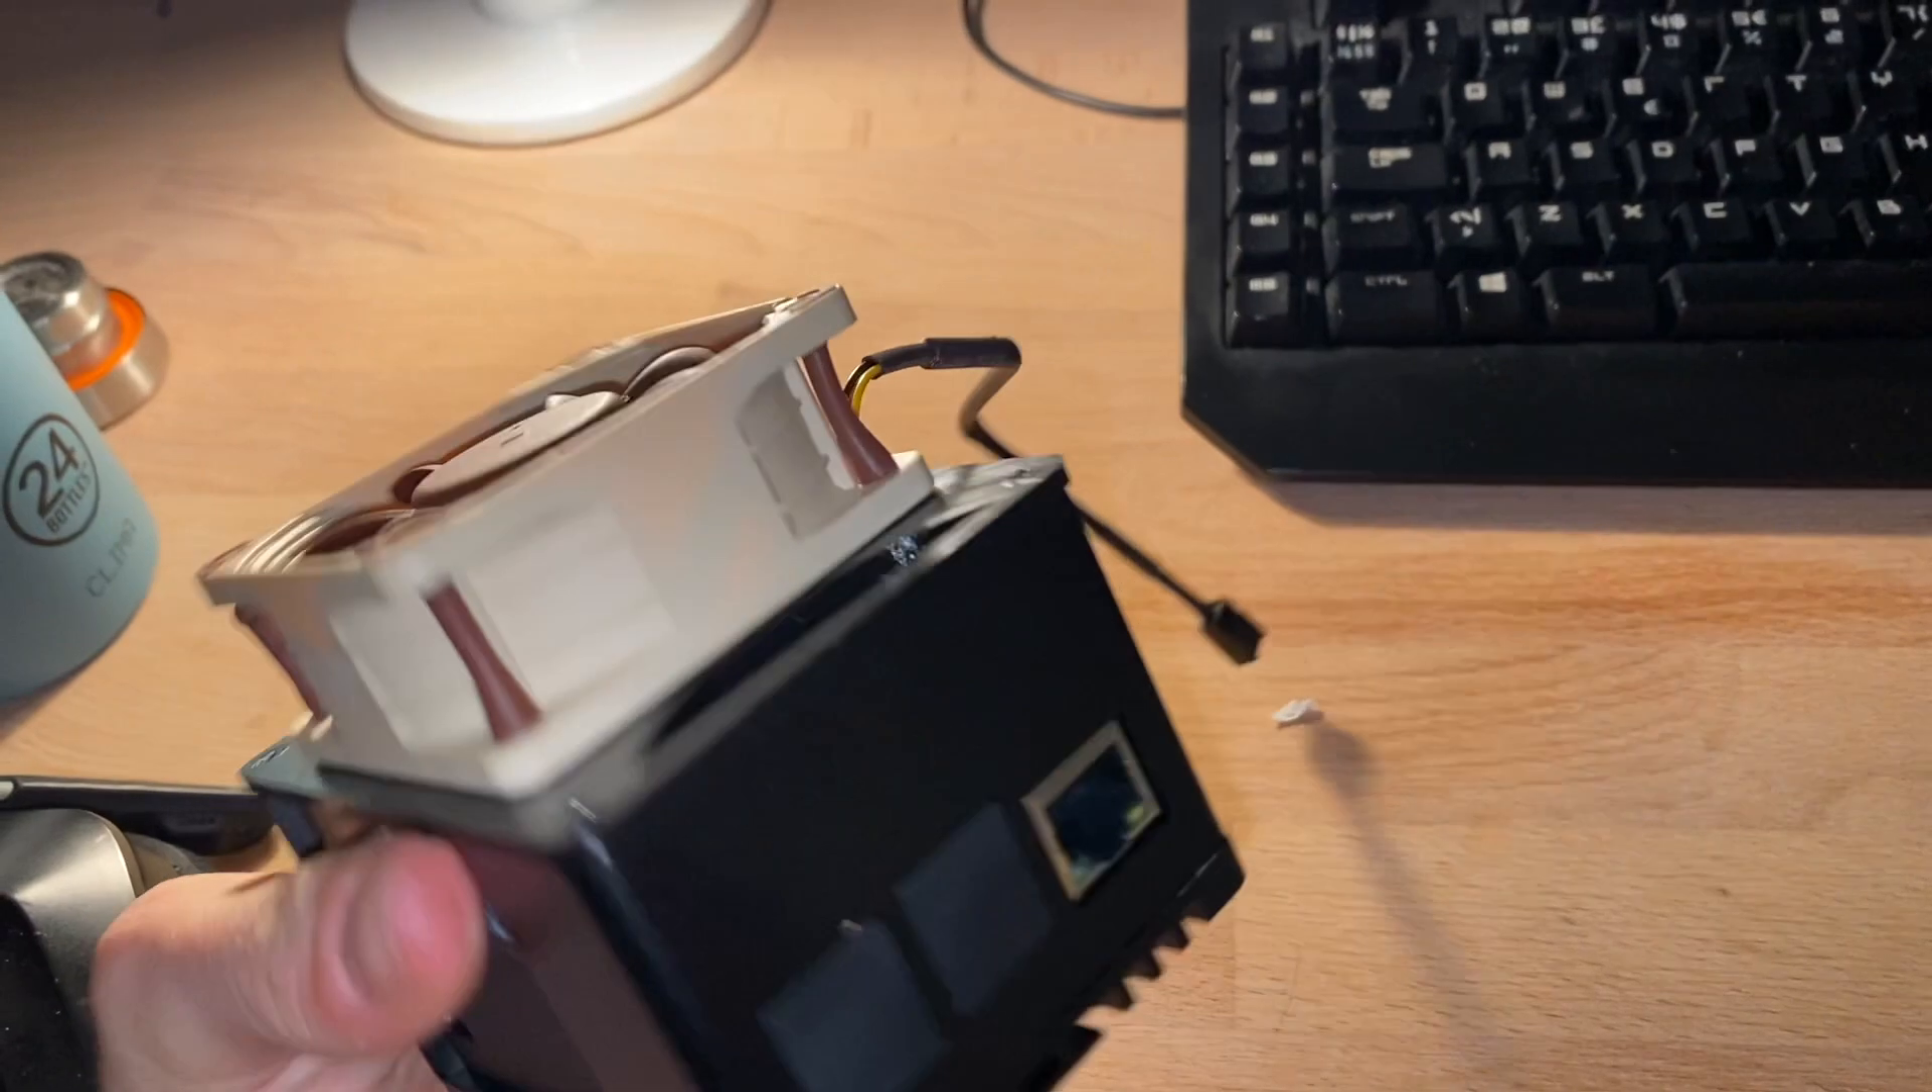All right, so as you can see, I have just mounted the fan on the rack miner.